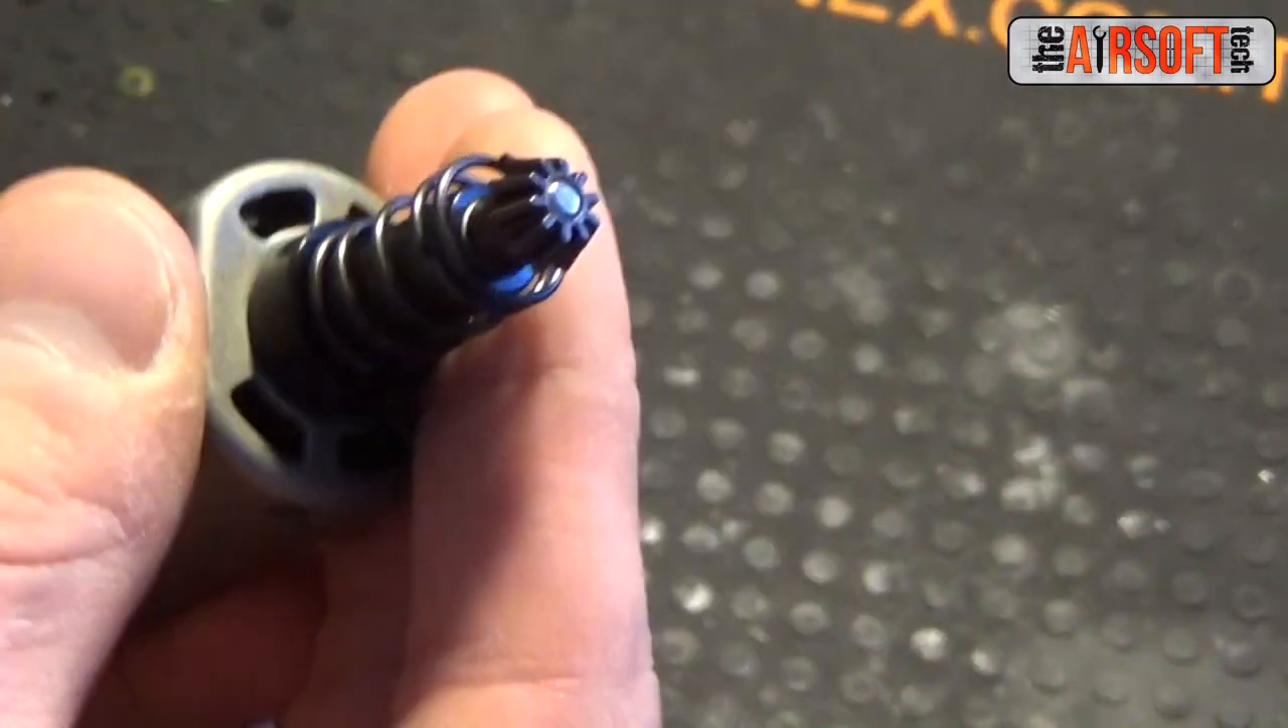And as you can see I have installed an SHS O type pinion to the 28 TPA O type armature to get the best meshing possible with the siege tech bevel gear.